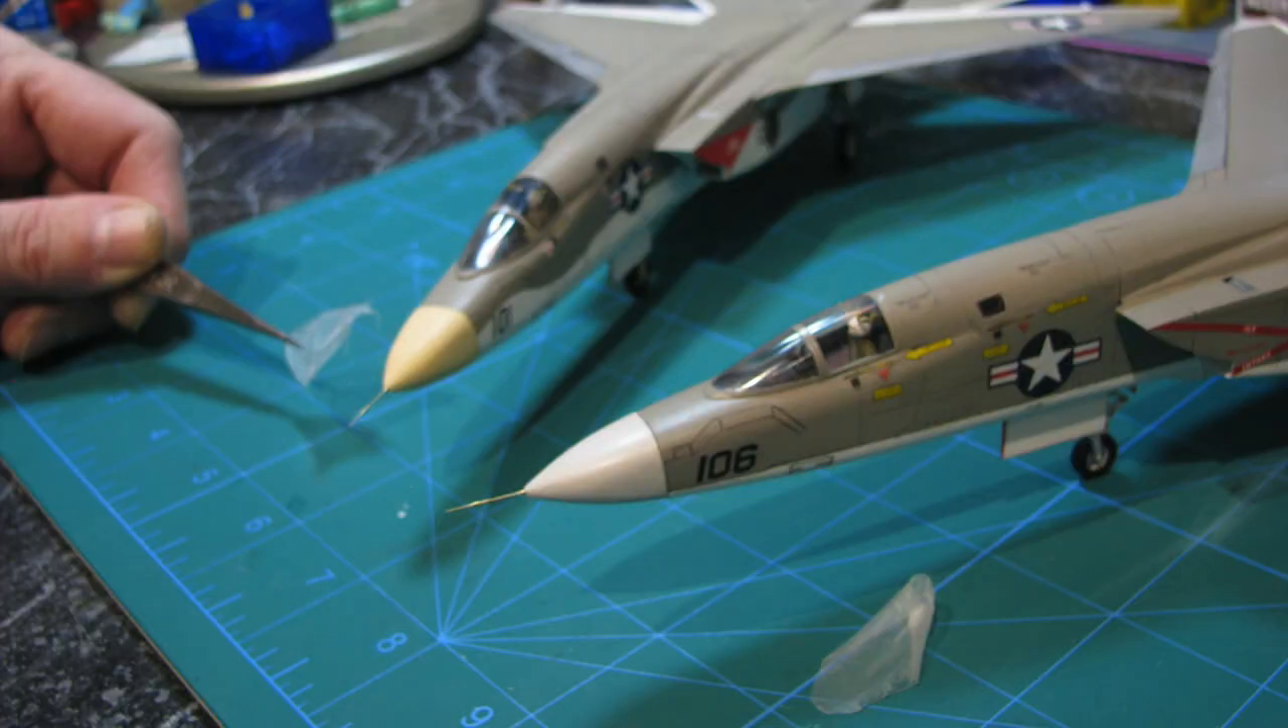Then I peeled off the canopy masks and the planes were complete.